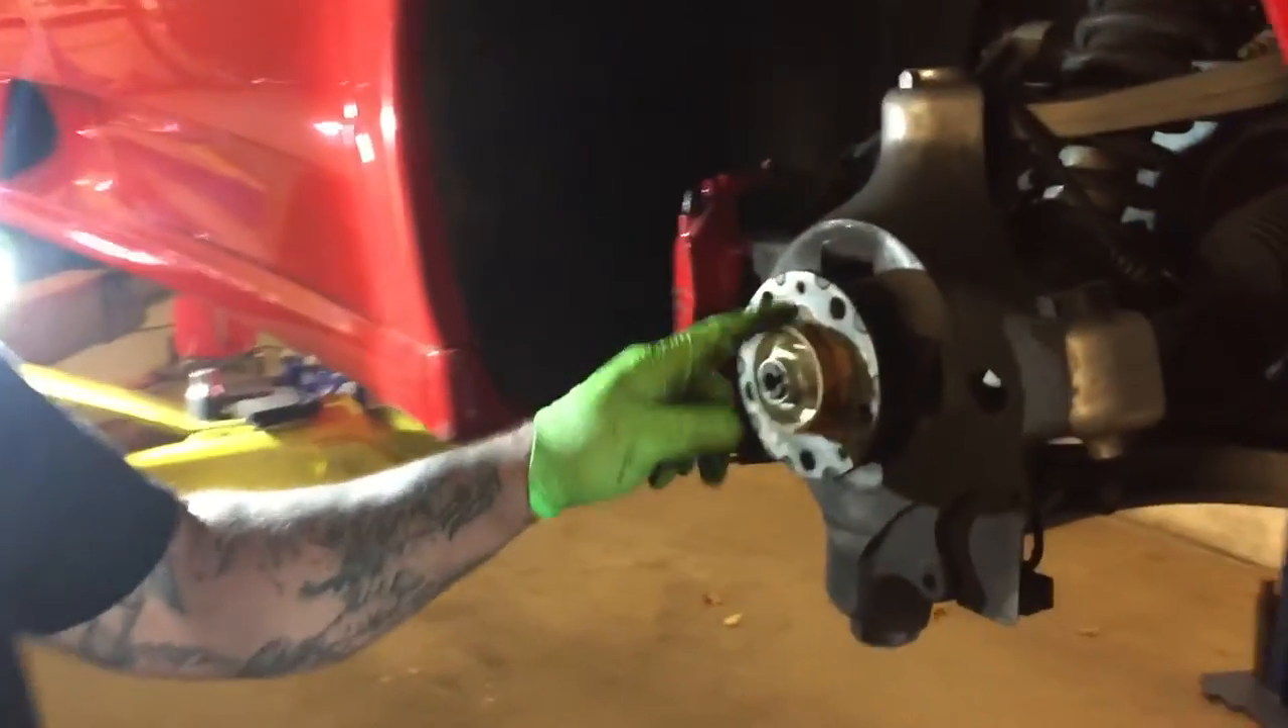We've gotten the rotor out of the way.